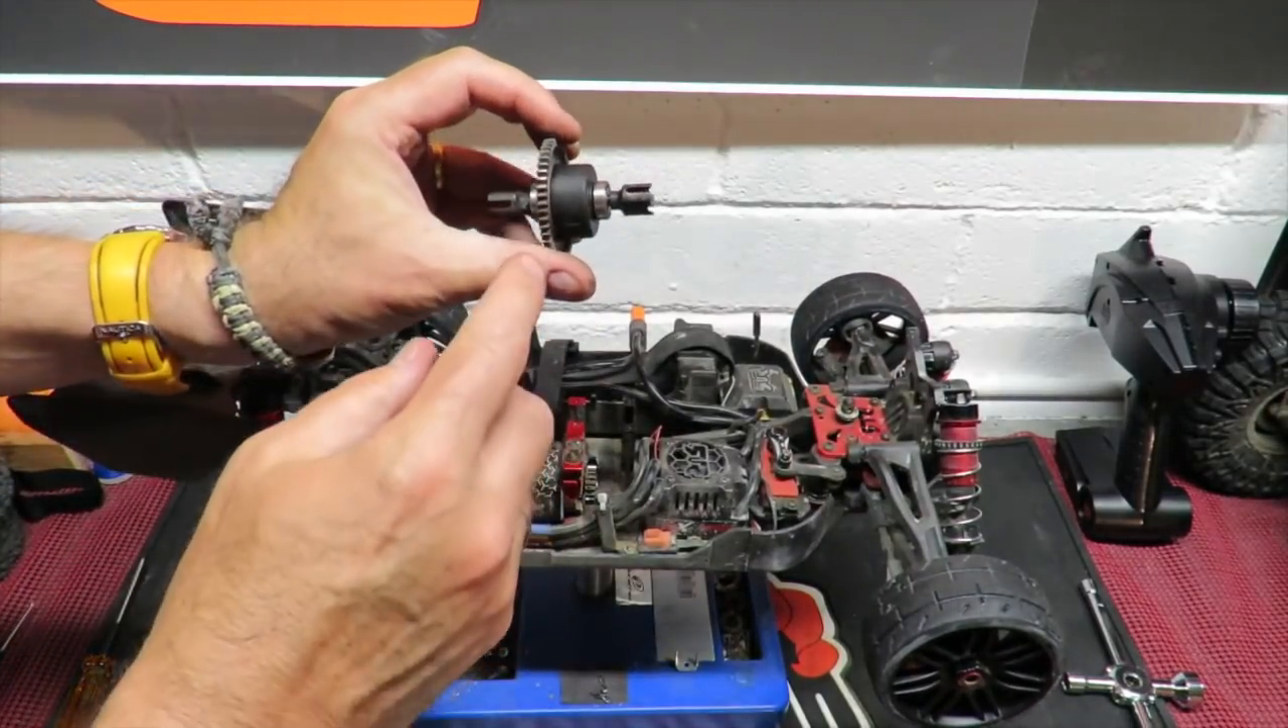Center diff removed simple as that.